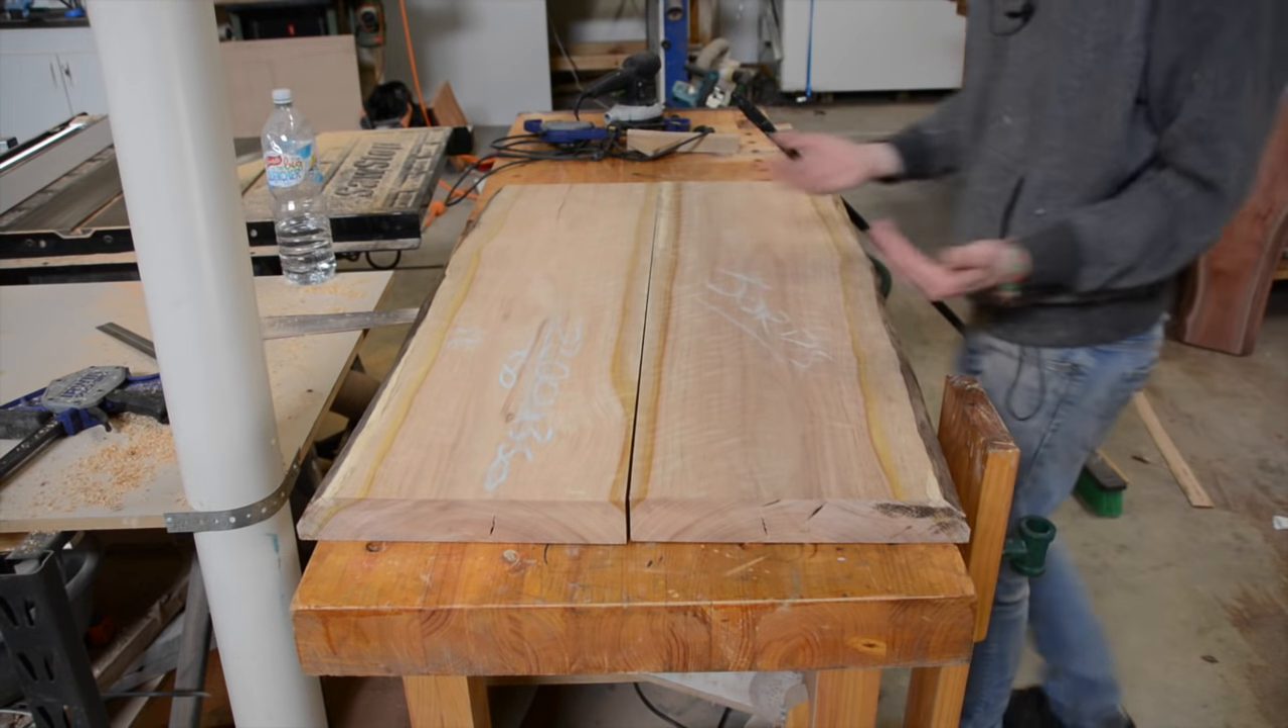Straight off the saw it's not exactly a perfect joint.